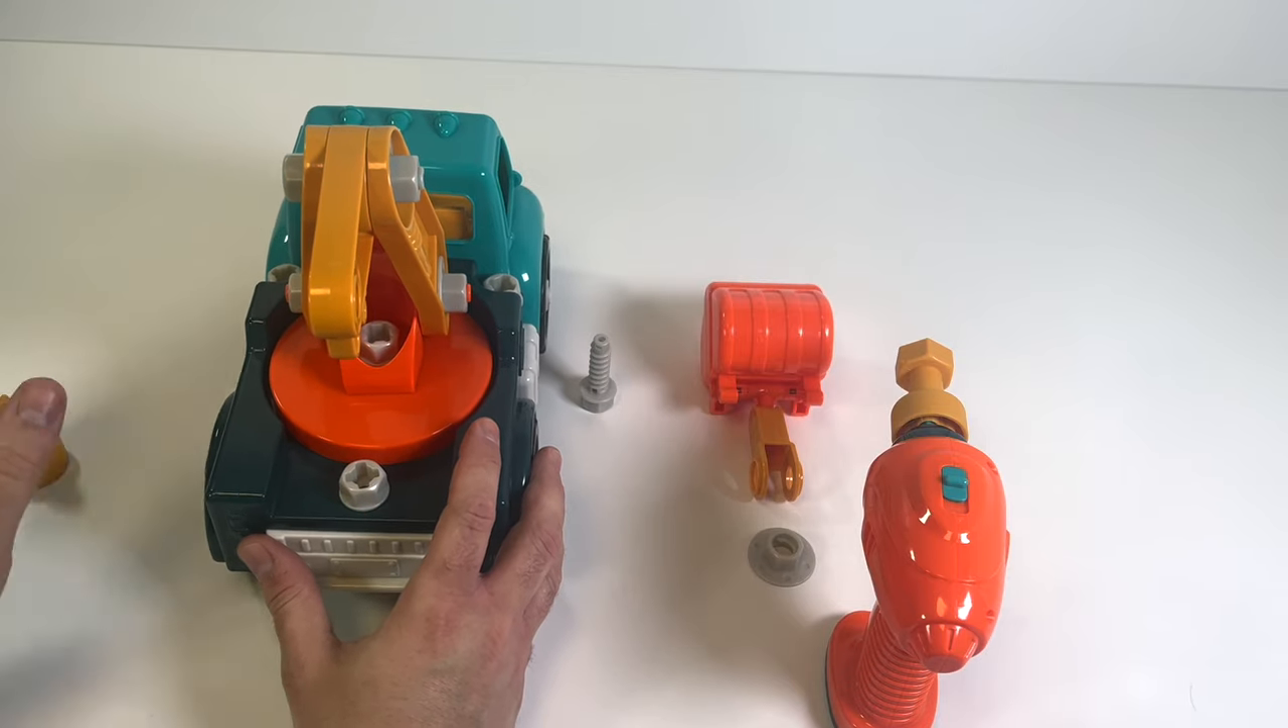So the last piece that we need to put on is our bucket and we're going to do the same thing.